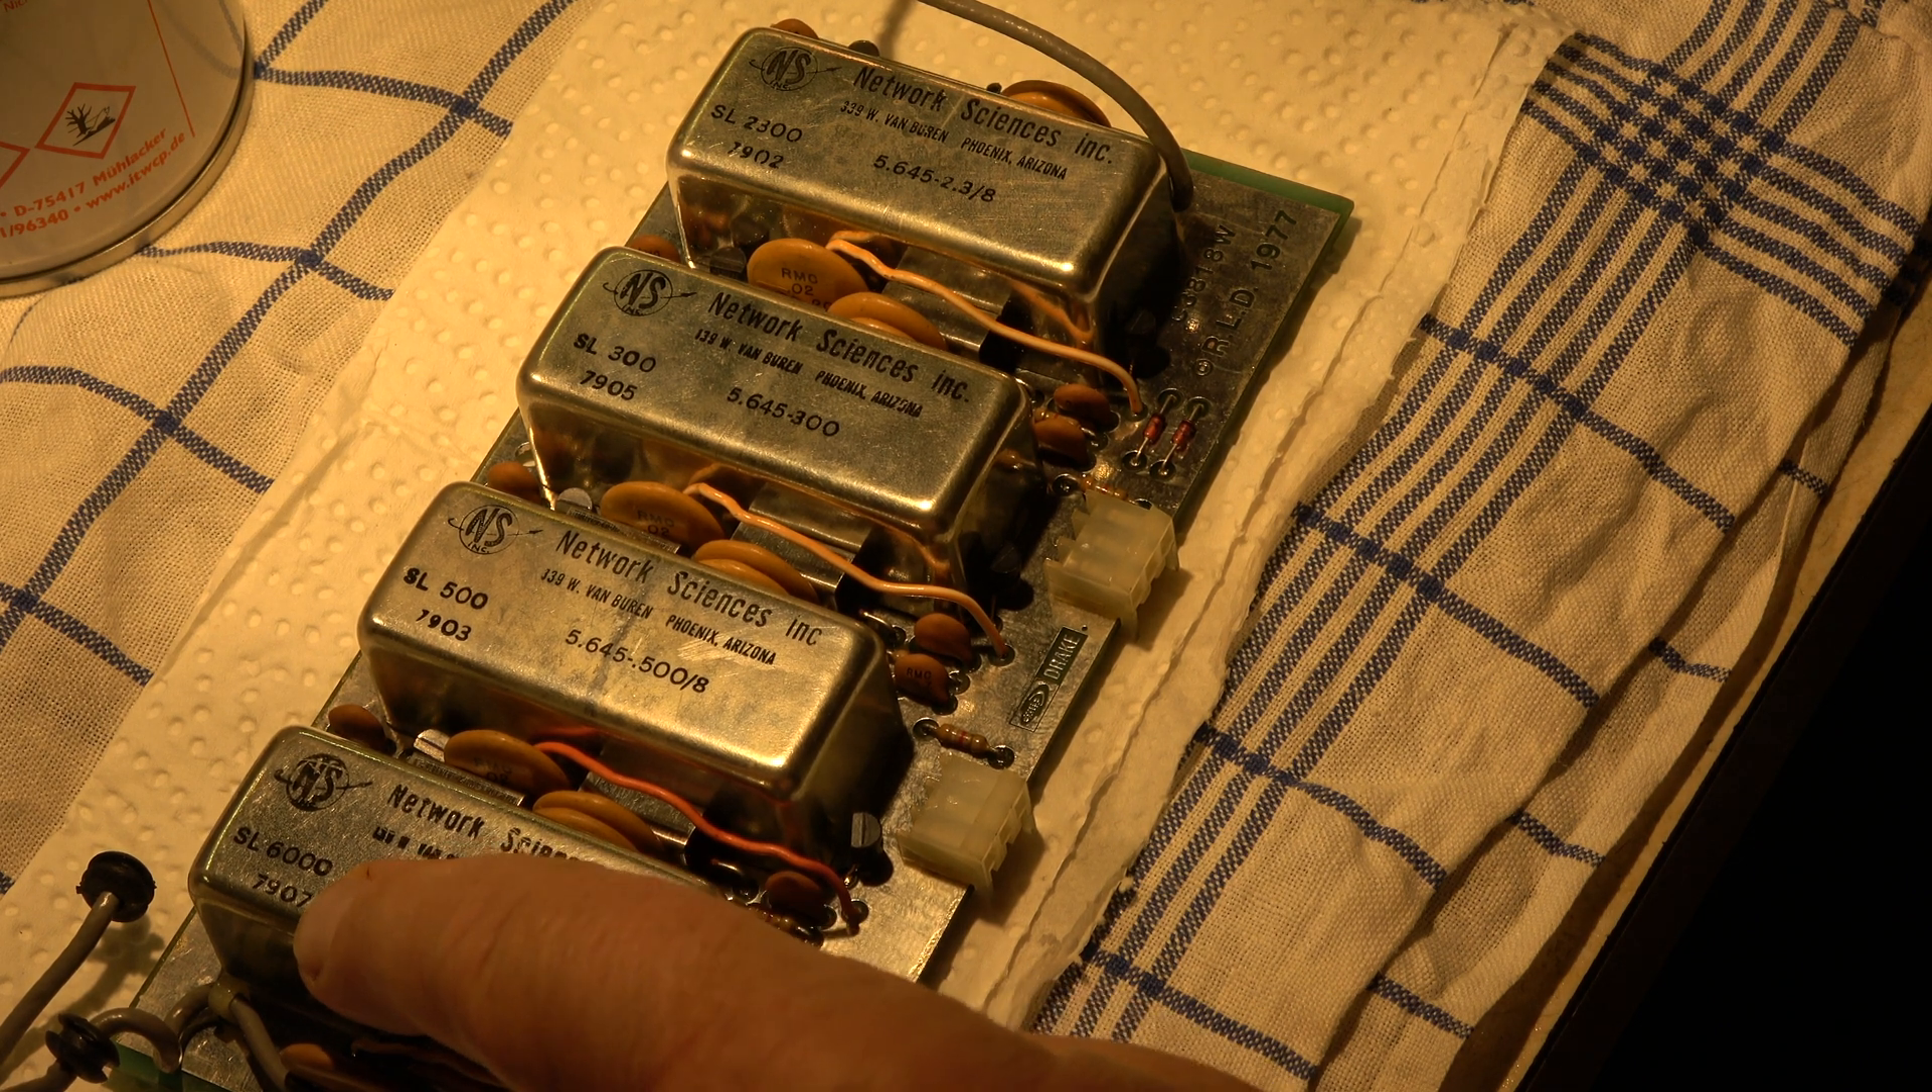Now i'm just working on the filter board and as i have assumed in the first check there are two cw filters installed sl300 and sl500.